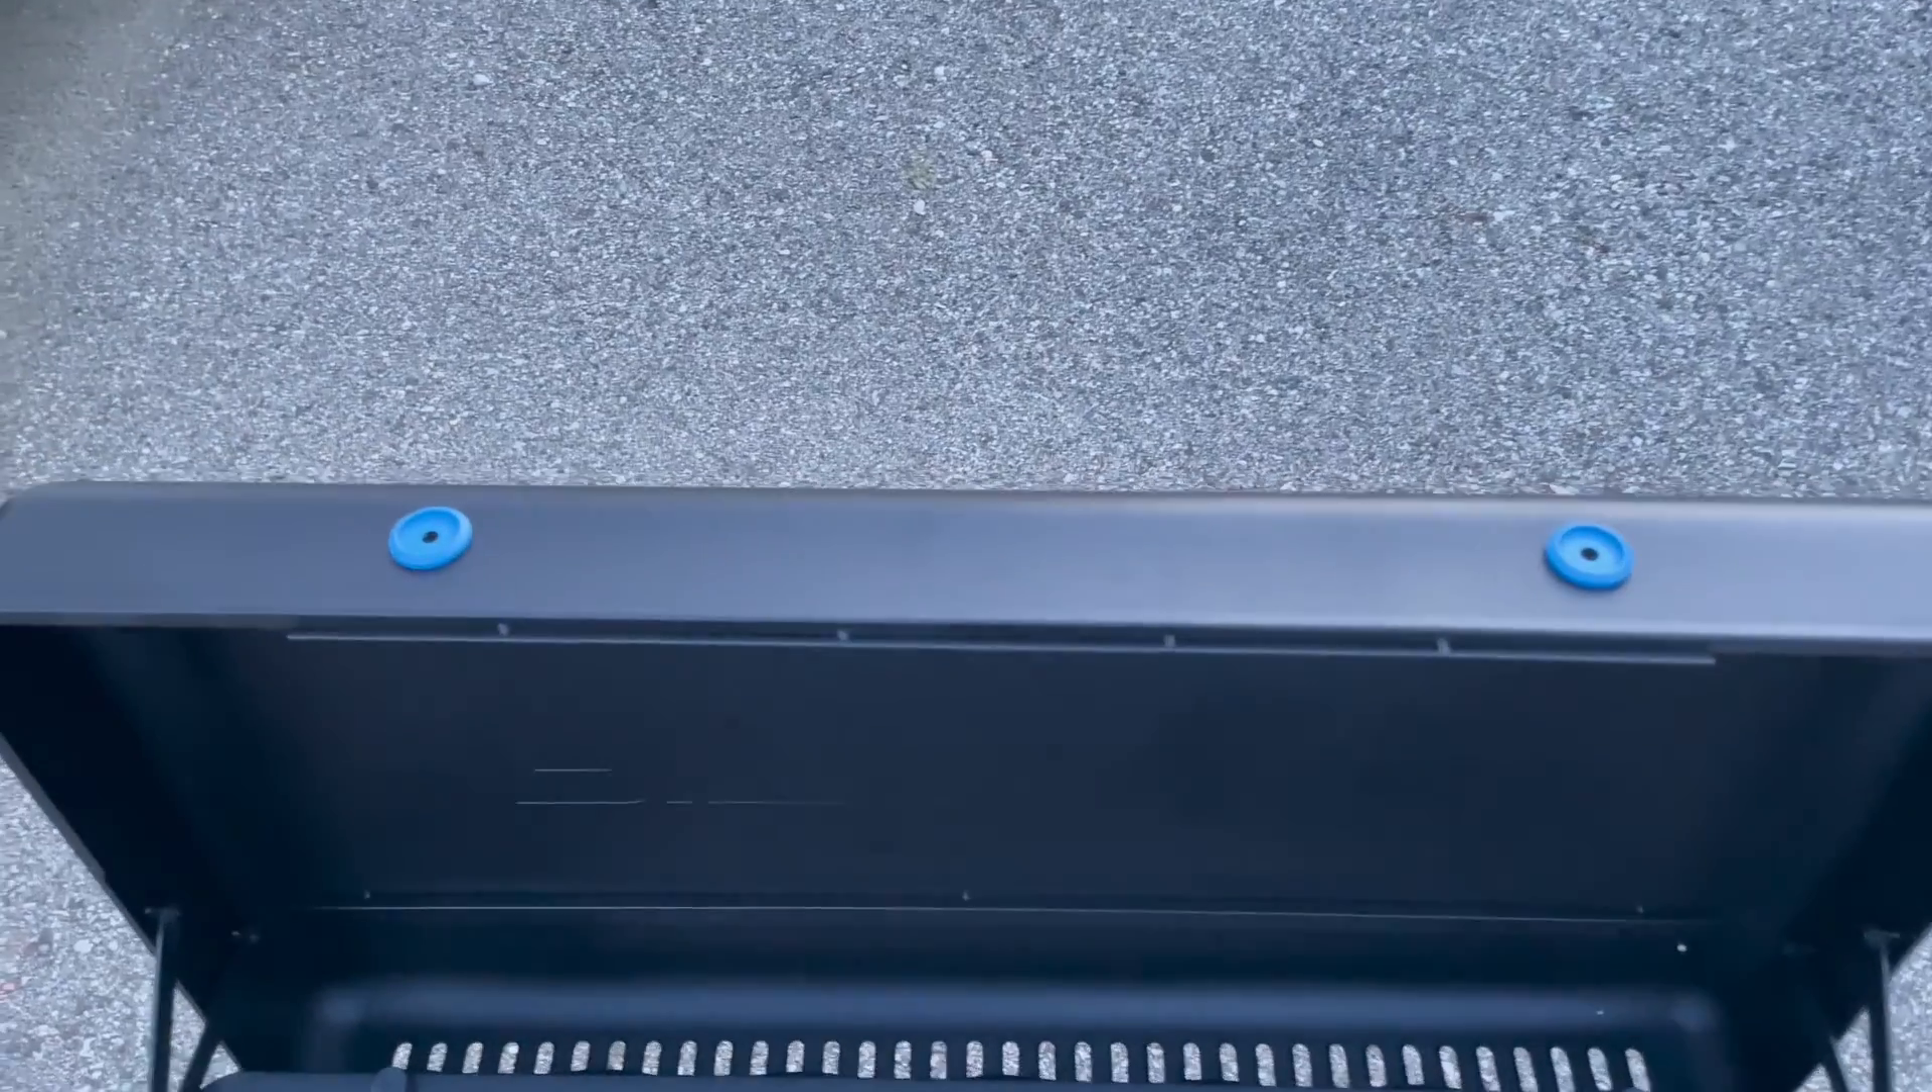We've just added in the two blue washers, and we're going to go ahead and get this installed.